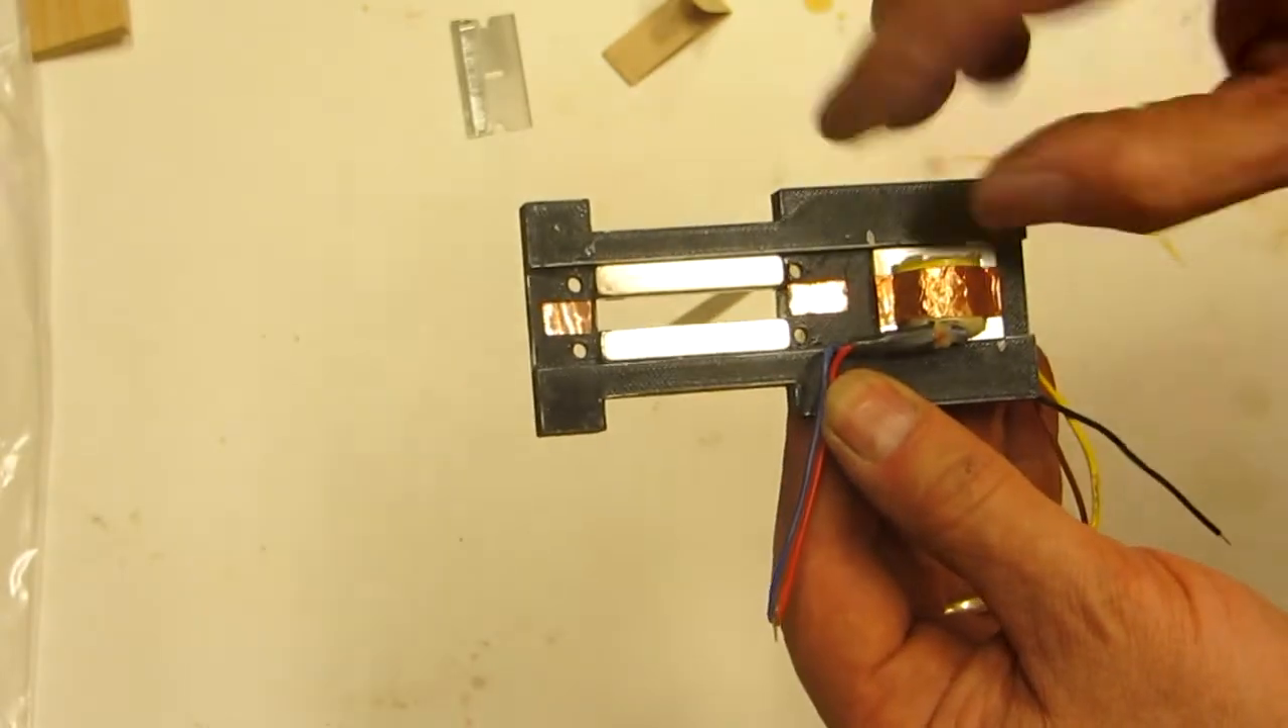So here we have our copper foil on. It's got an adhesive back so it sticks.